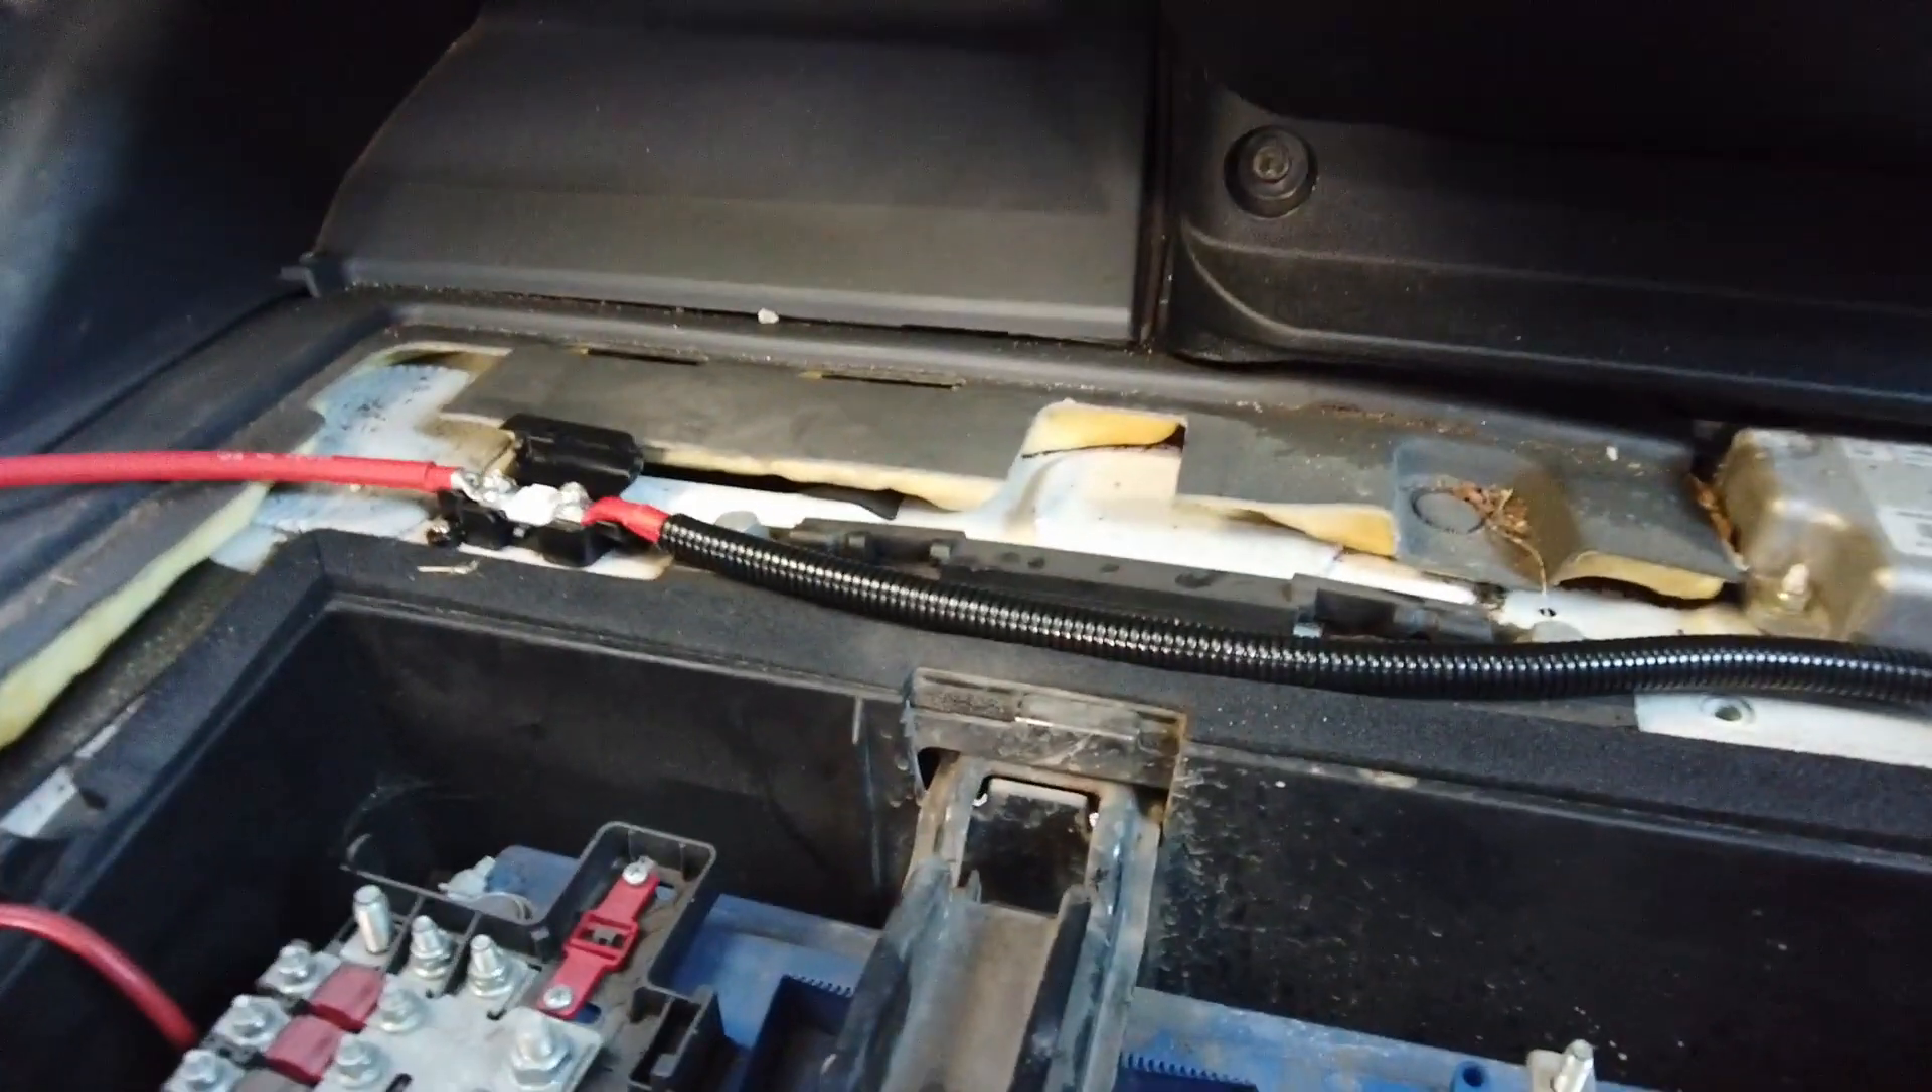So so far I've just run my cables in.